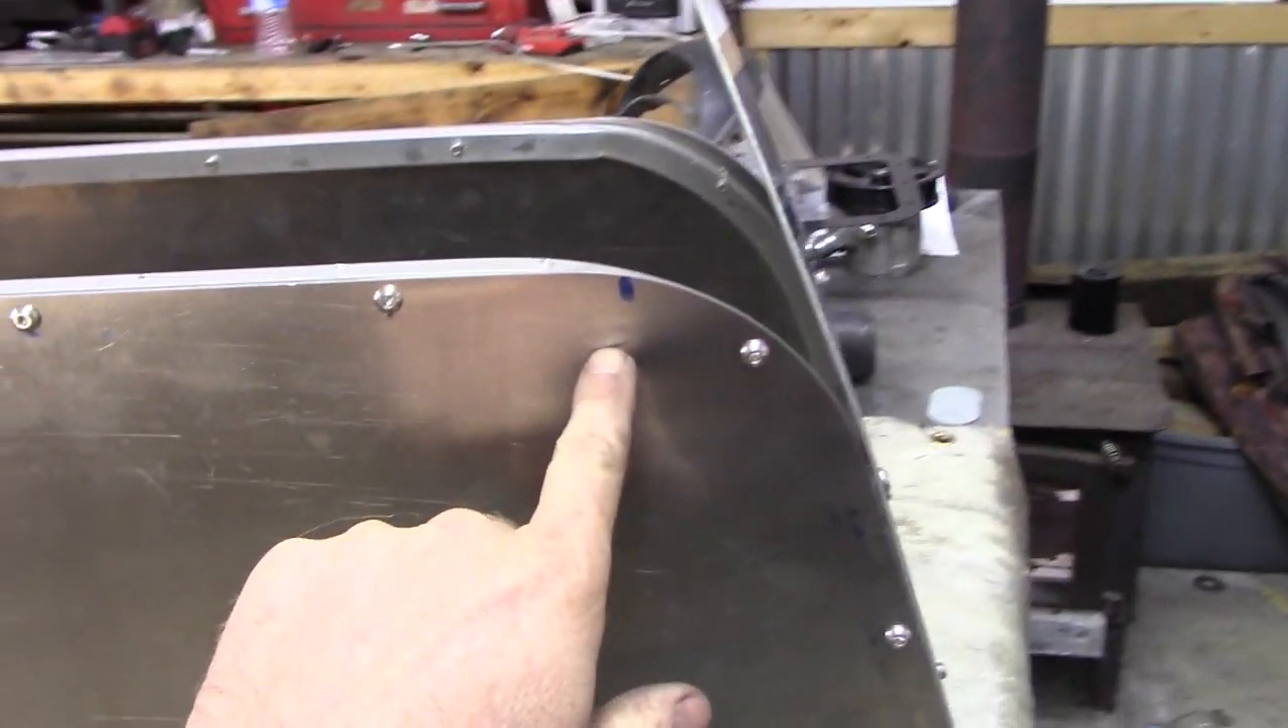So I went ahead and drilled the holes, put the bolts on the back.